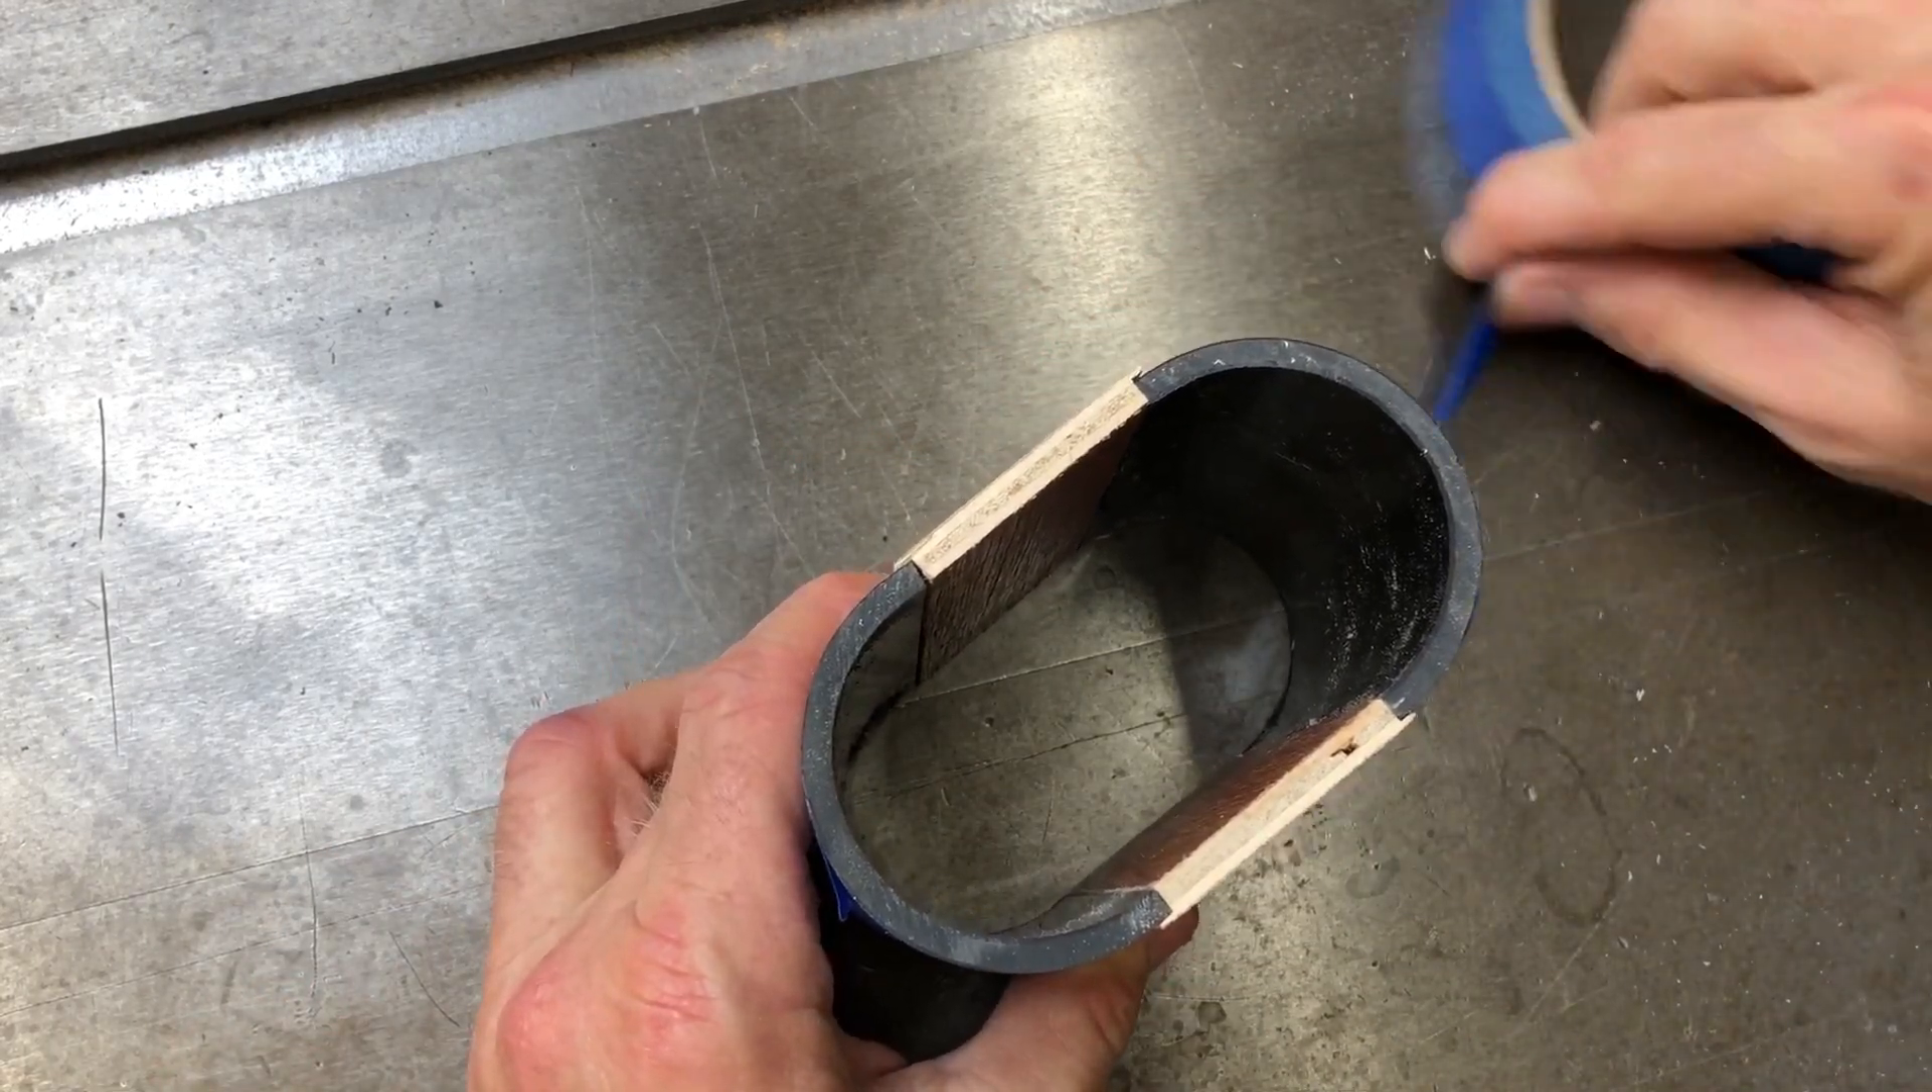Here you can see how the plywood parts fit together really well with the plastic pipe.